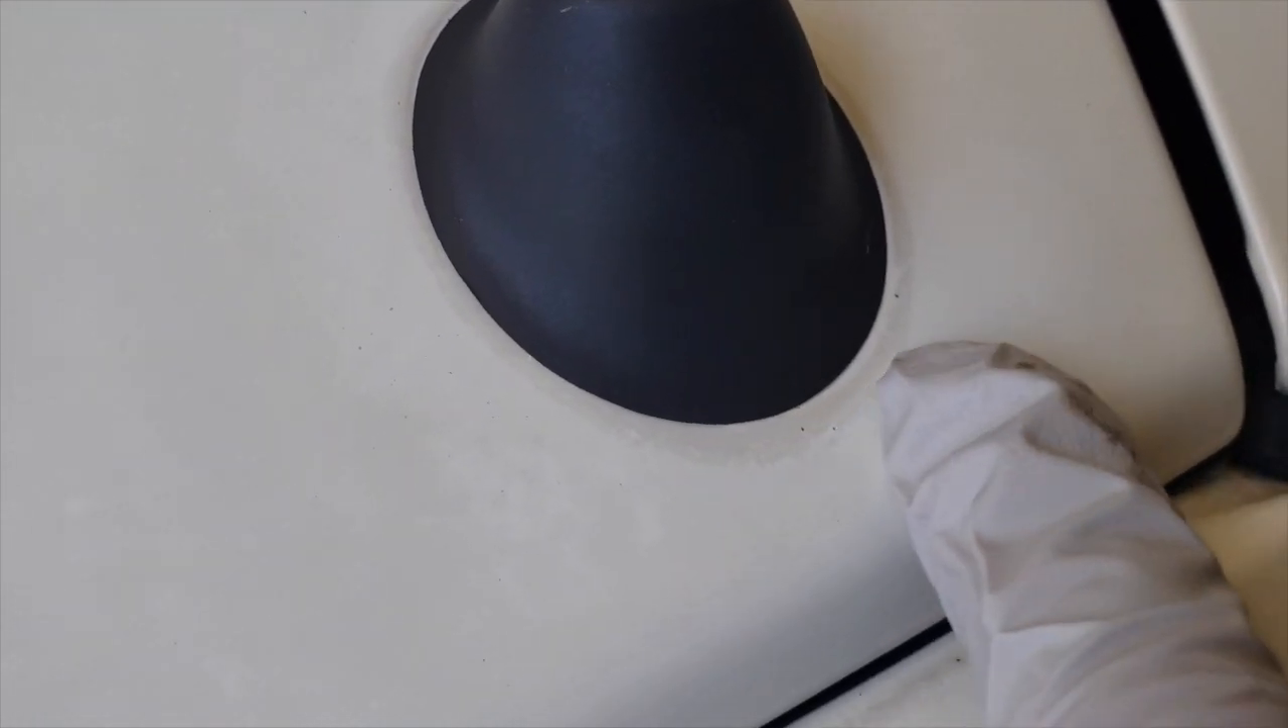Right off the bat, I can tell that it is slightly smaller than the OEM piece because you can see the ring around it where the original rubber used to be.